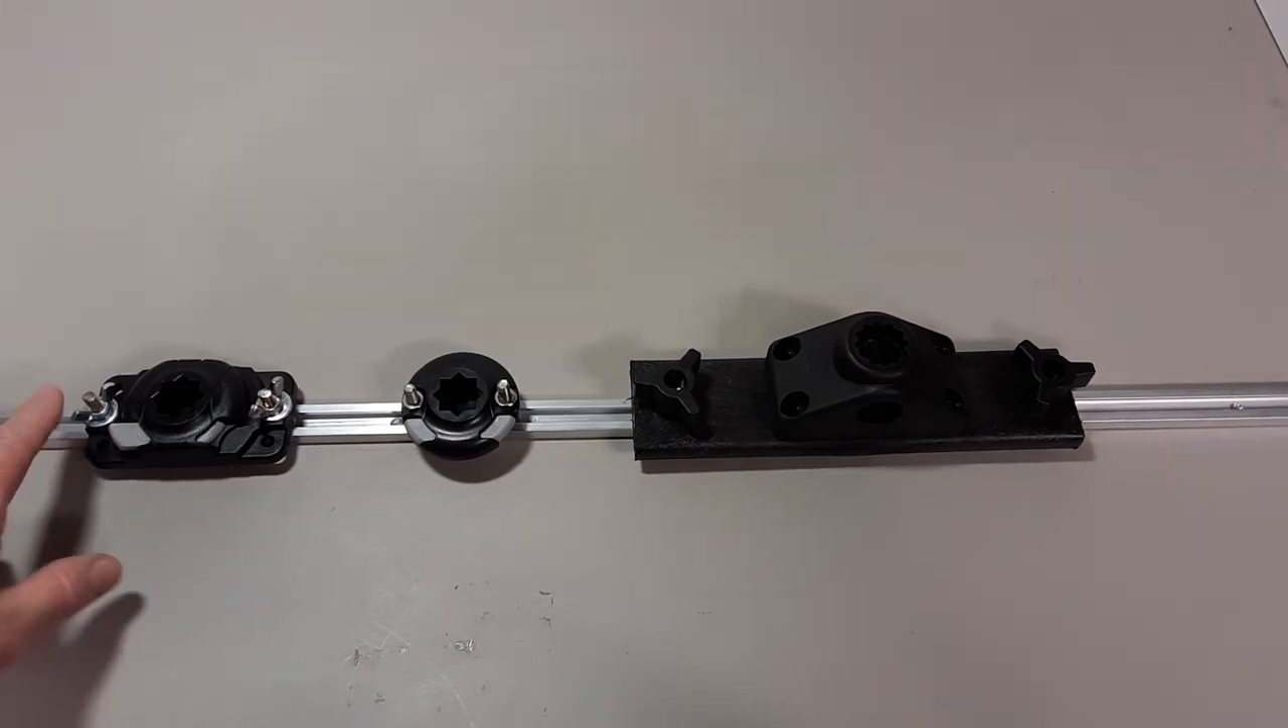This is the finished product when you install all these mounts on your aluminum track.